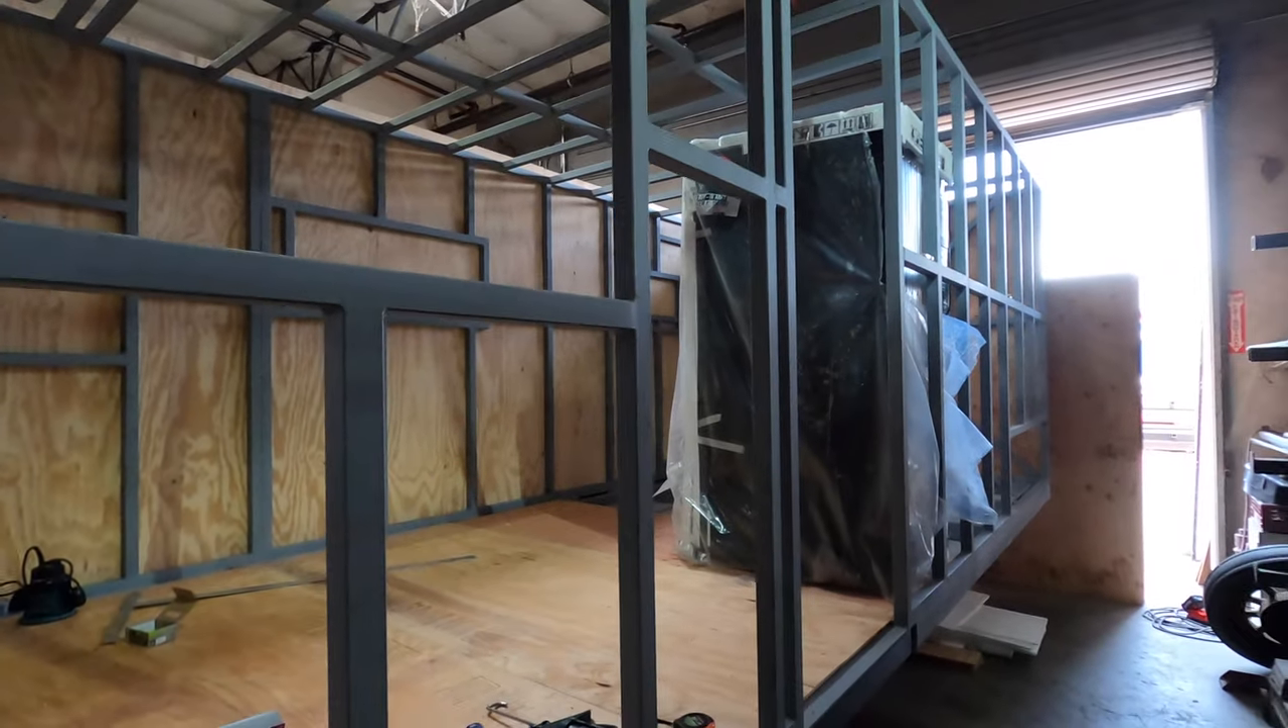I did get my fridge in. That is kind of where it goes.